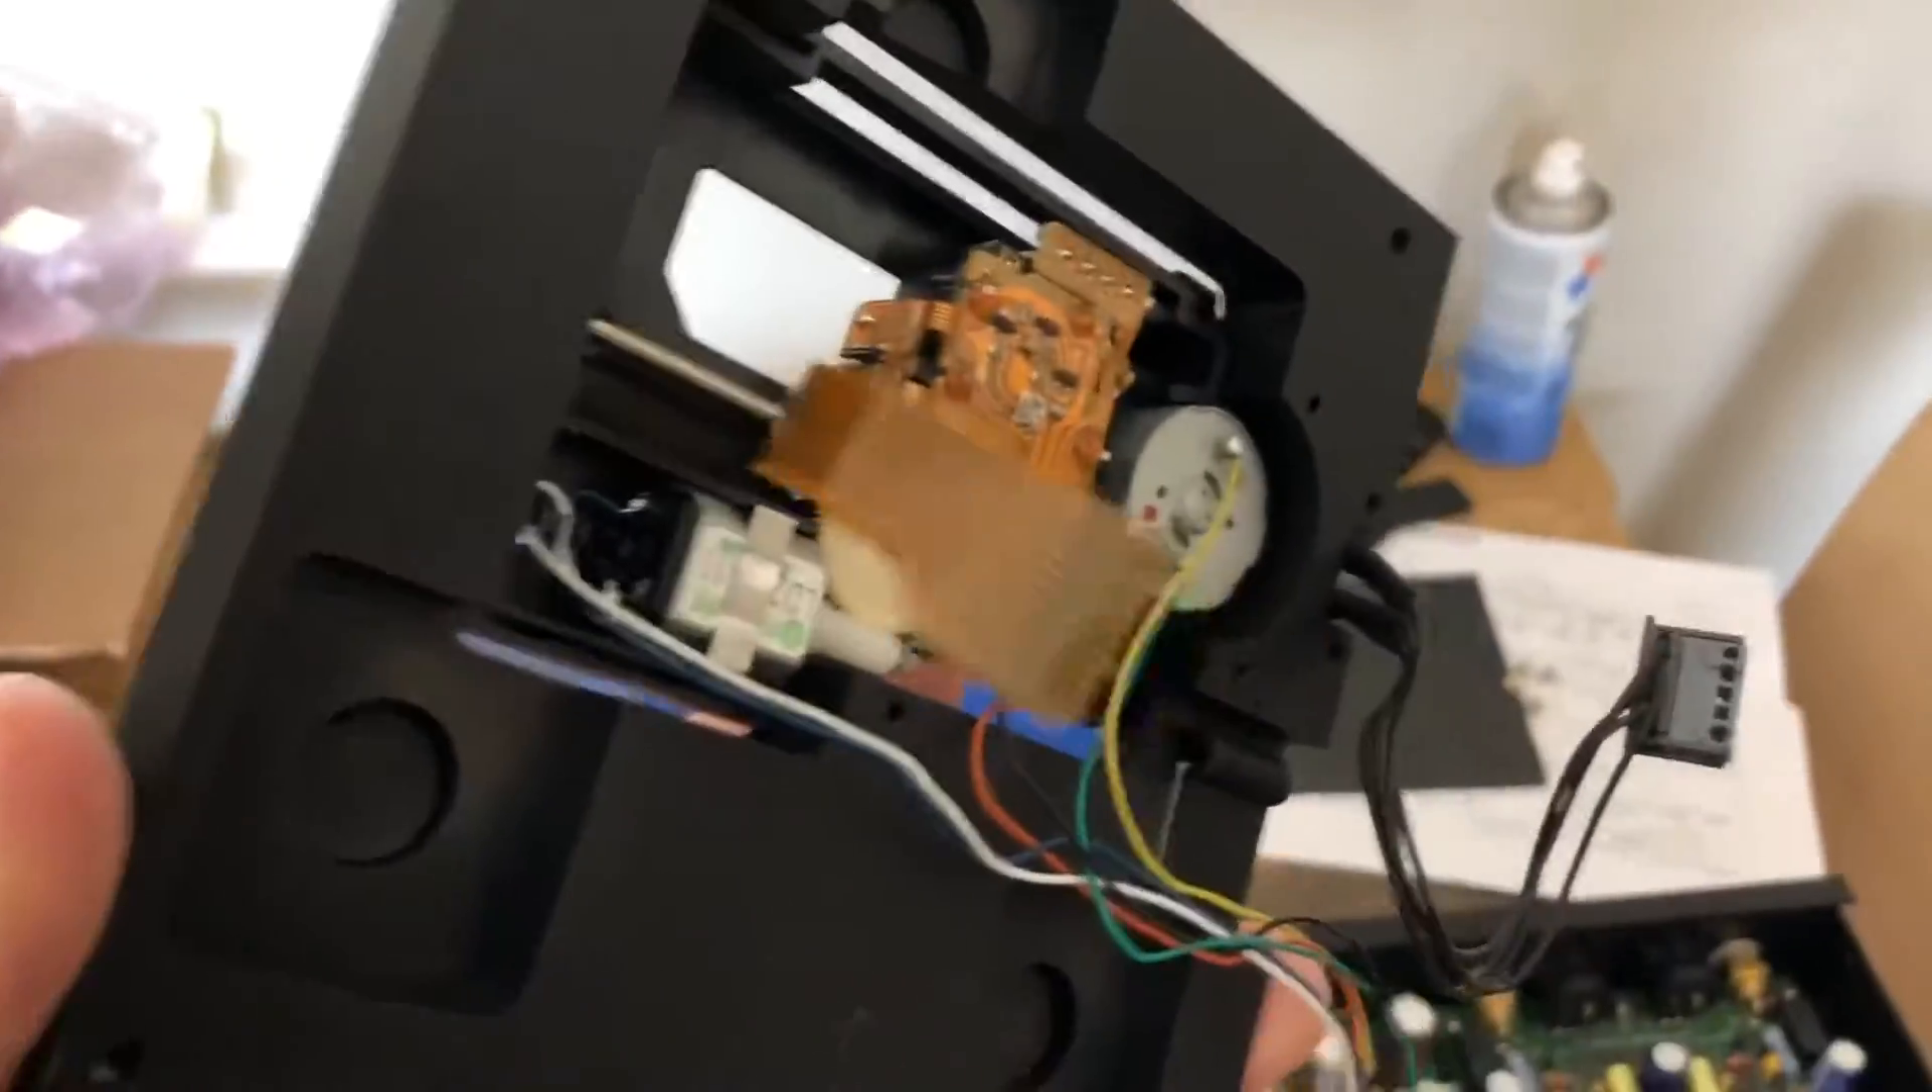And, I just thought I'd point out, I've just reinstalled the laser mech into this beautiful milled aluminium plate that combines the two together.